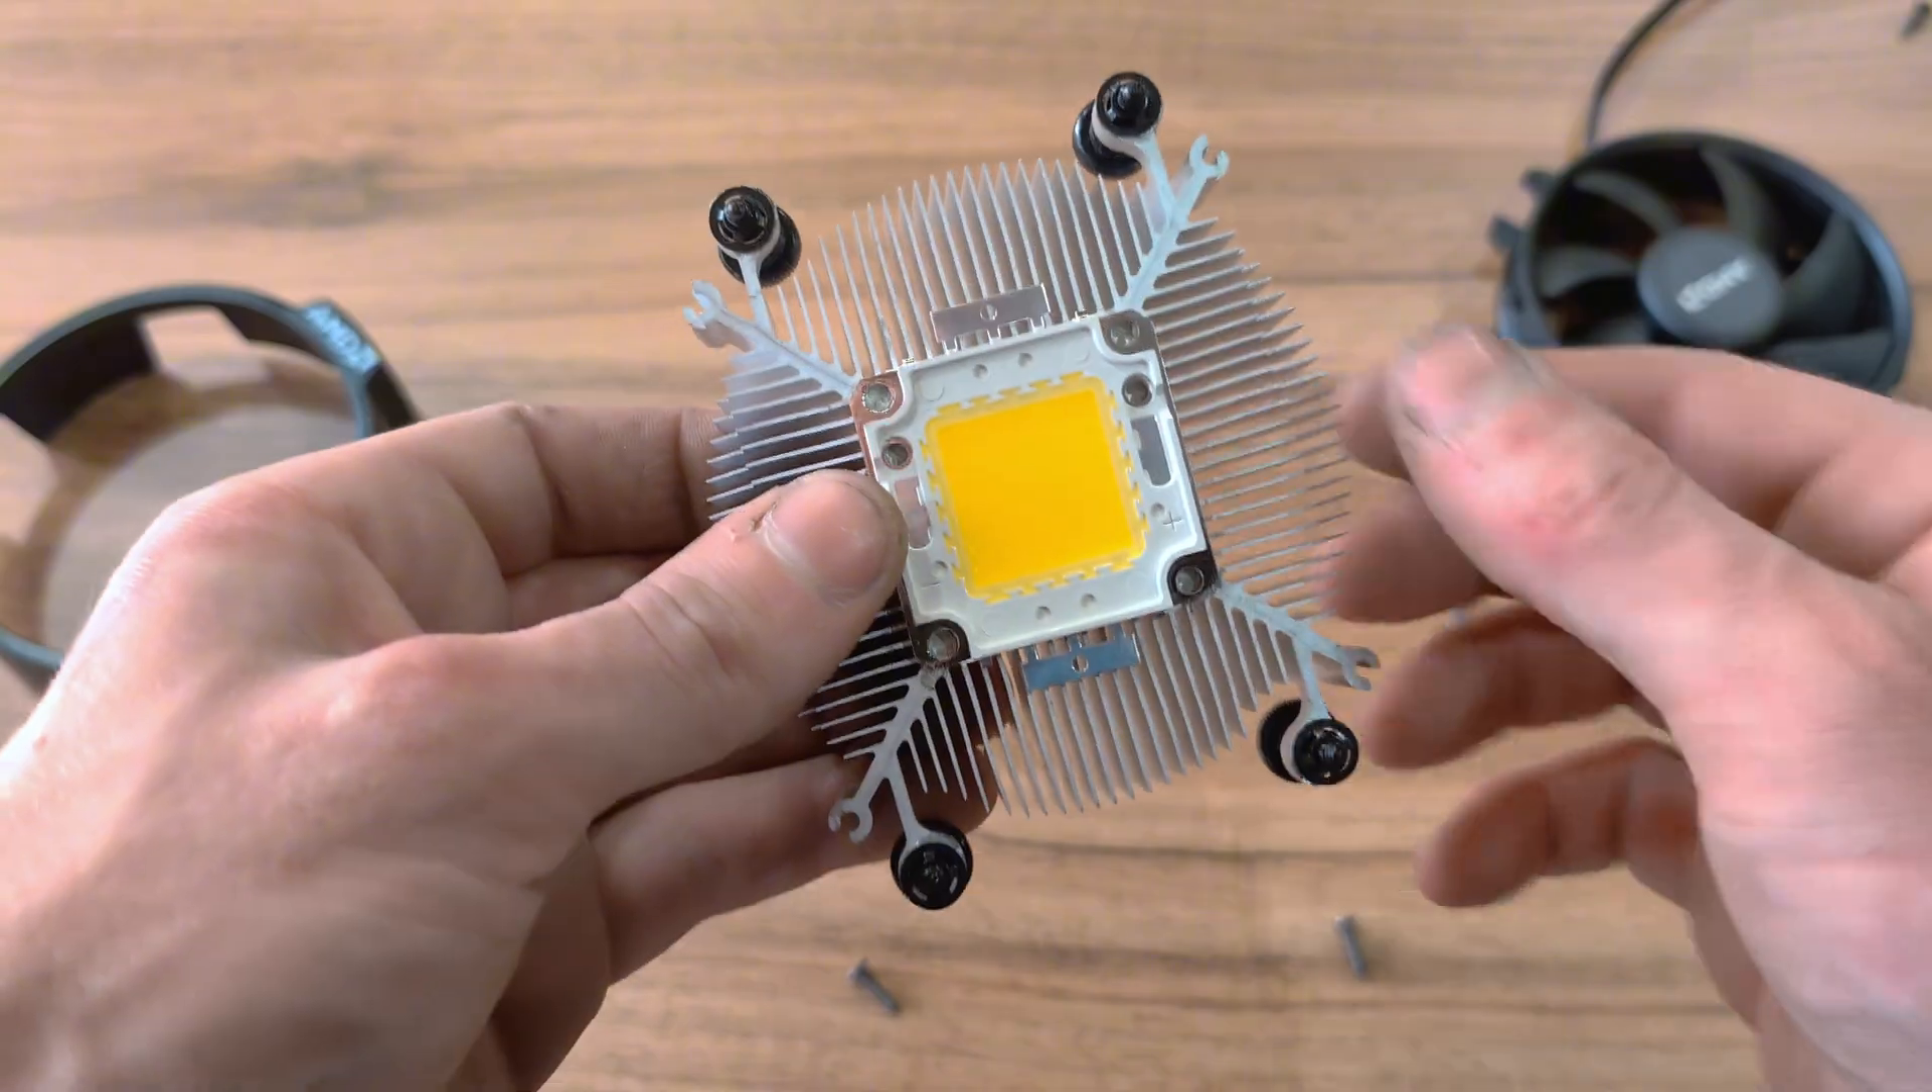As you can see the LED matrix fits perfectly into this heatsink.